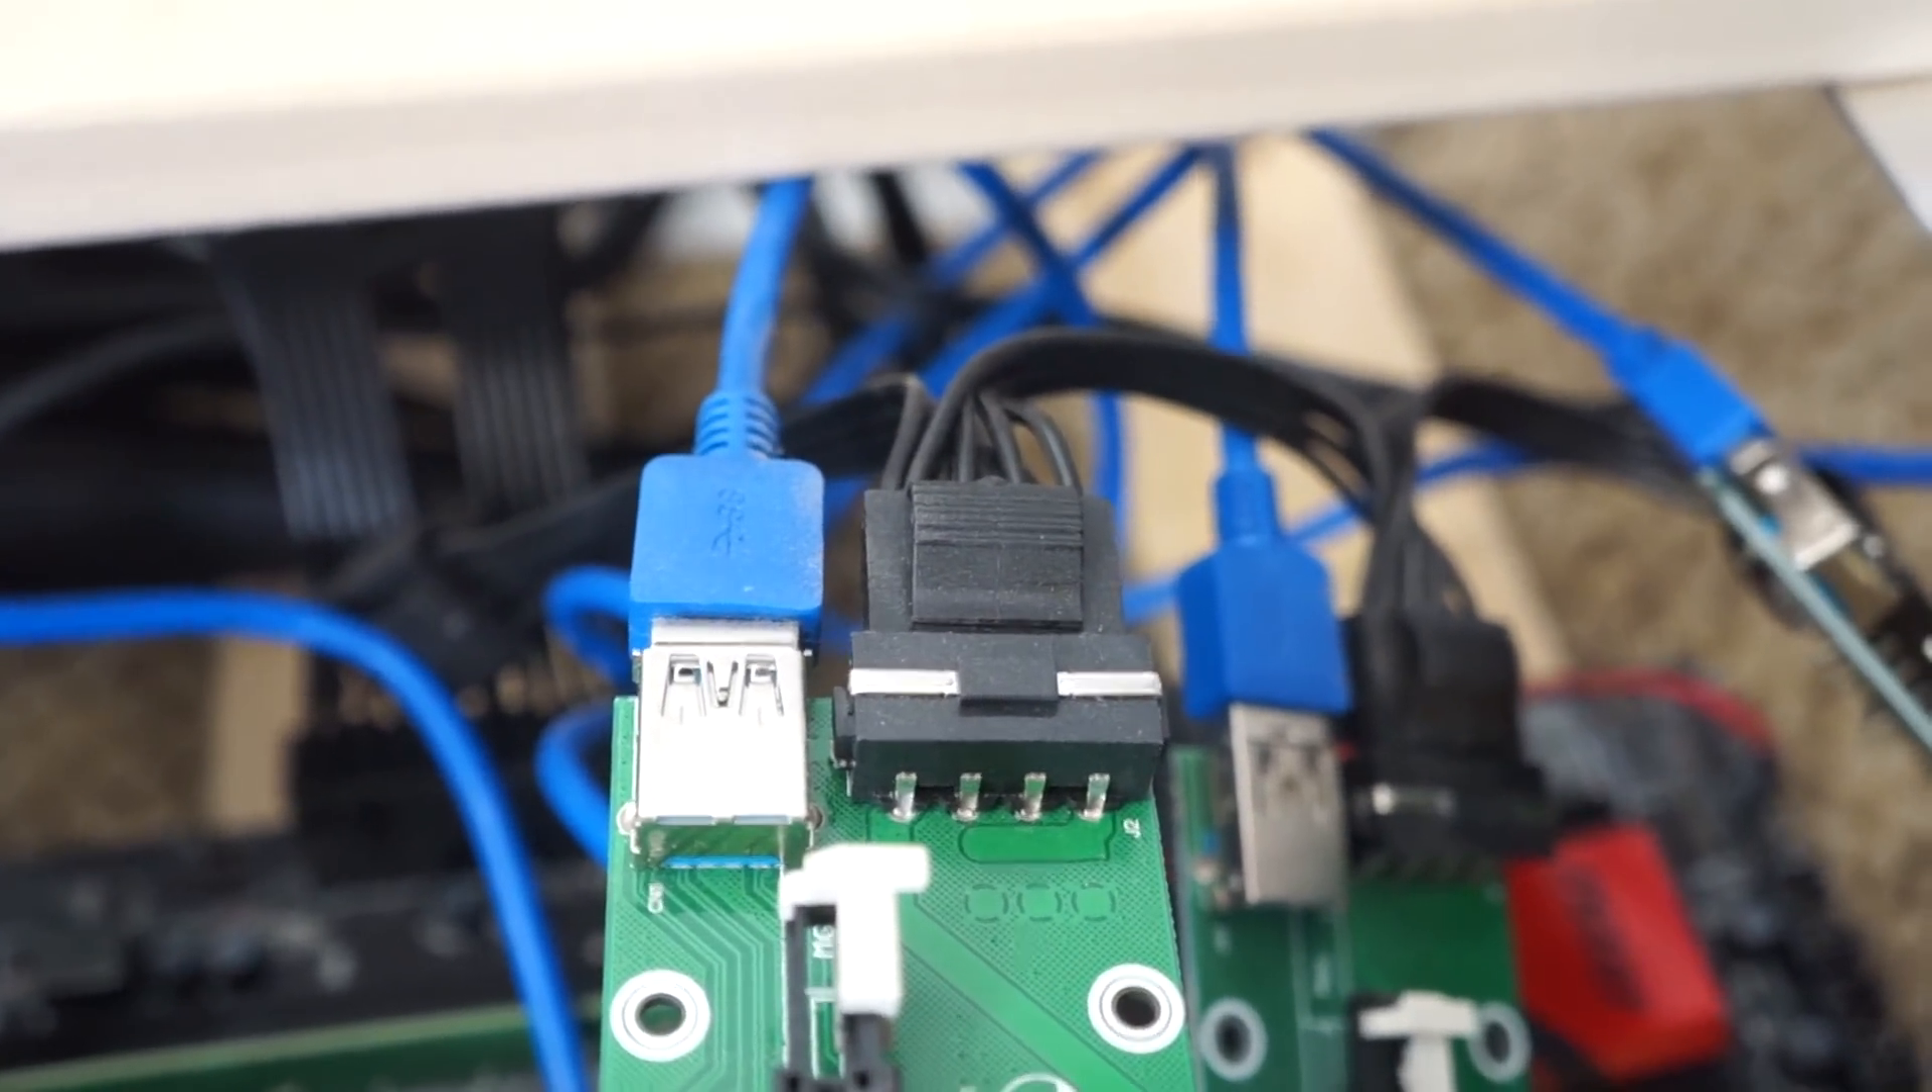You can see that the USB is plugged right in there, and power from the power supply unit is plugged in right there.